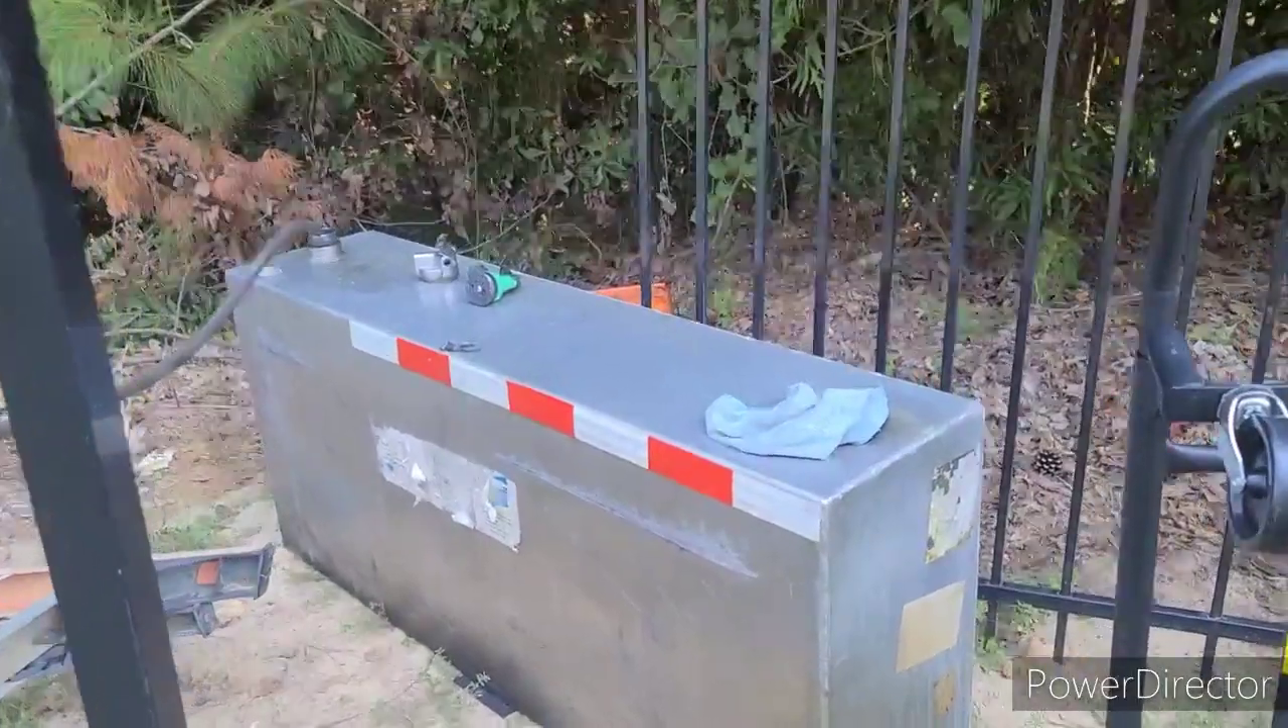All right fellas and ladies i got the tank off i'm flushing it out and i'm going to show you guys if i can where the water is coming from.